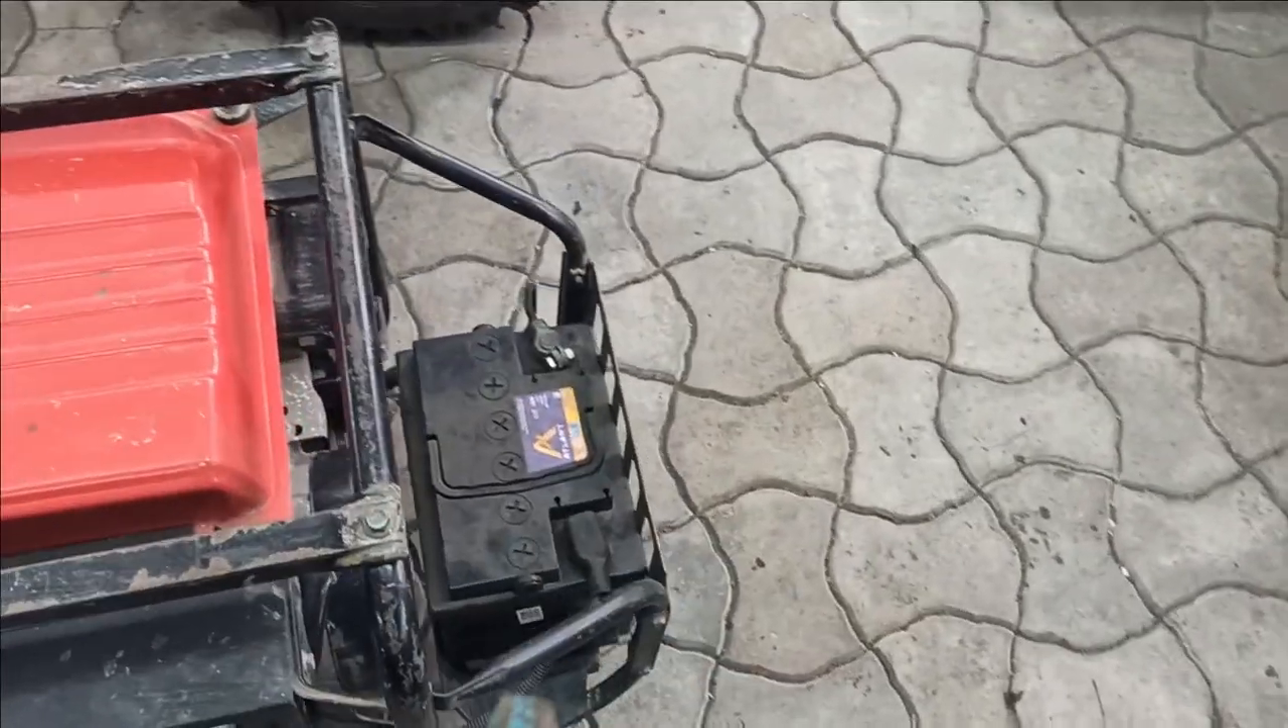Установил рамку на место поставил дохленький аккумулятор.